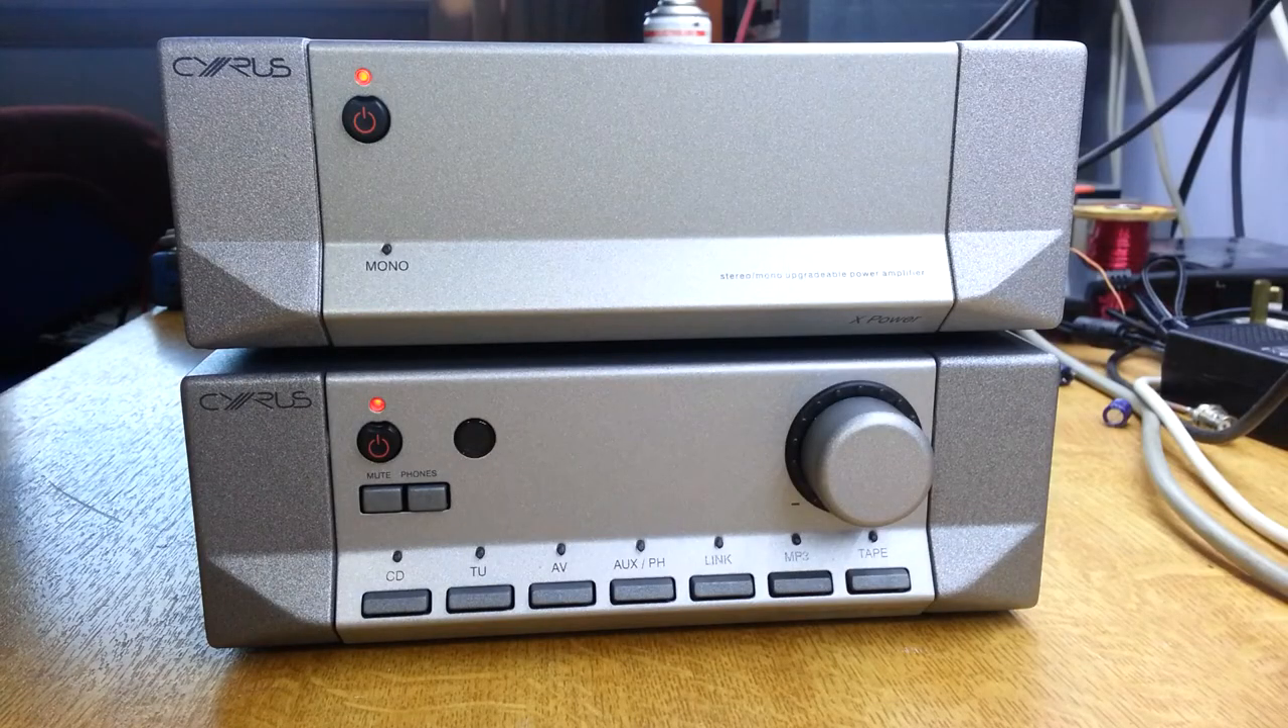Here we are then, covers are on.